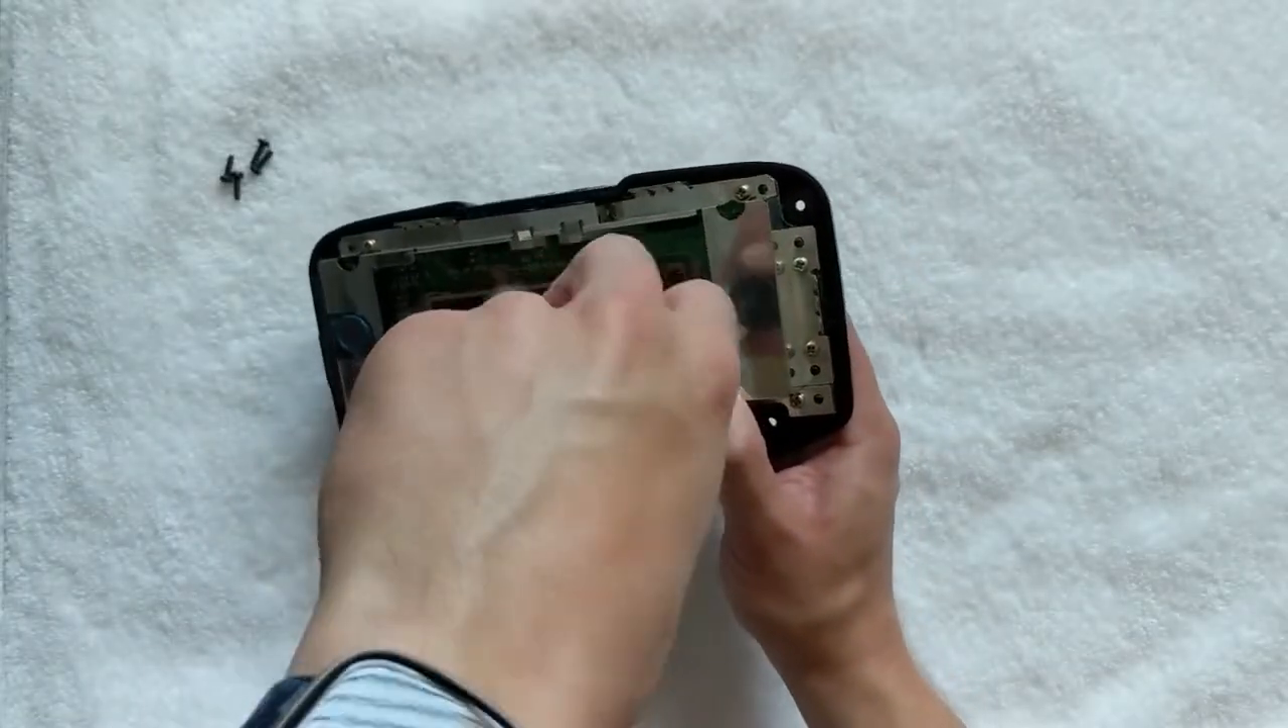Now, we just need to close the case out.